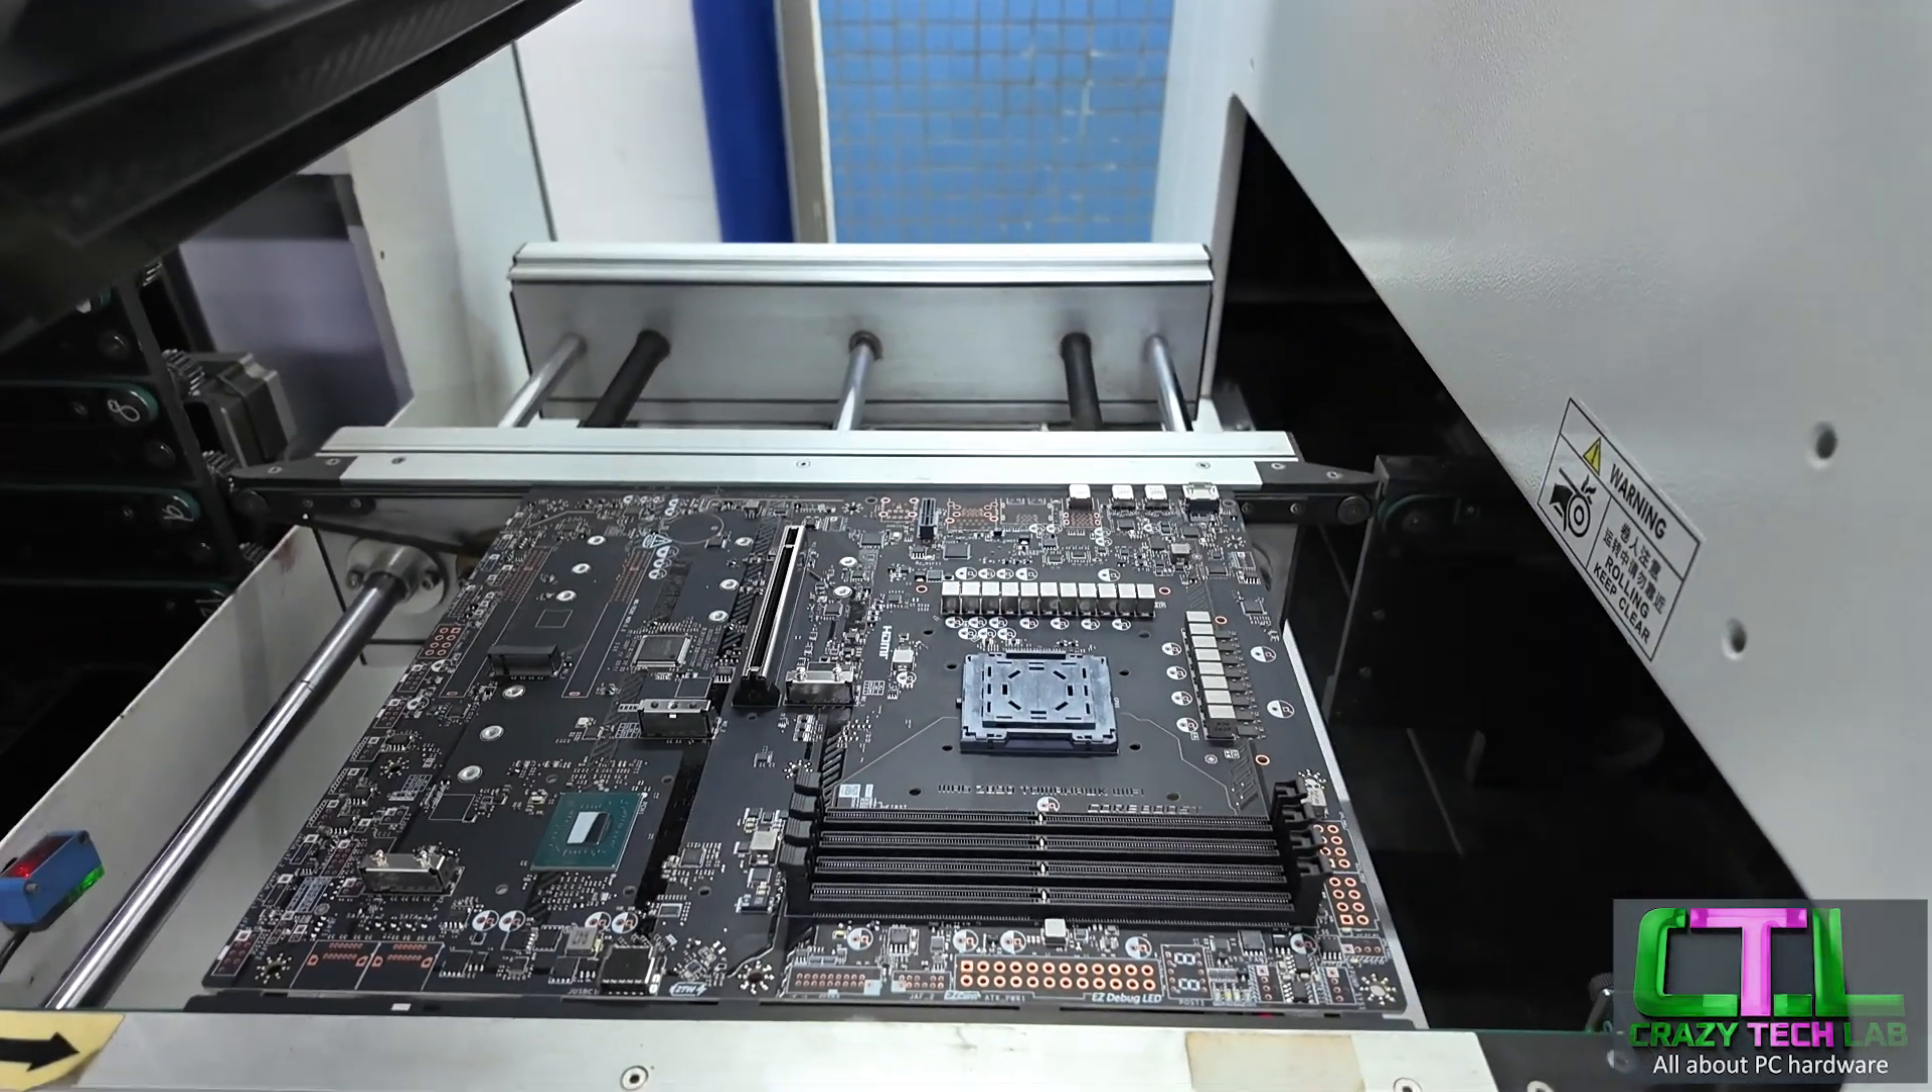So it's still a pretty naked motherboard. We've not got any heat sinks or anything else on here yet.